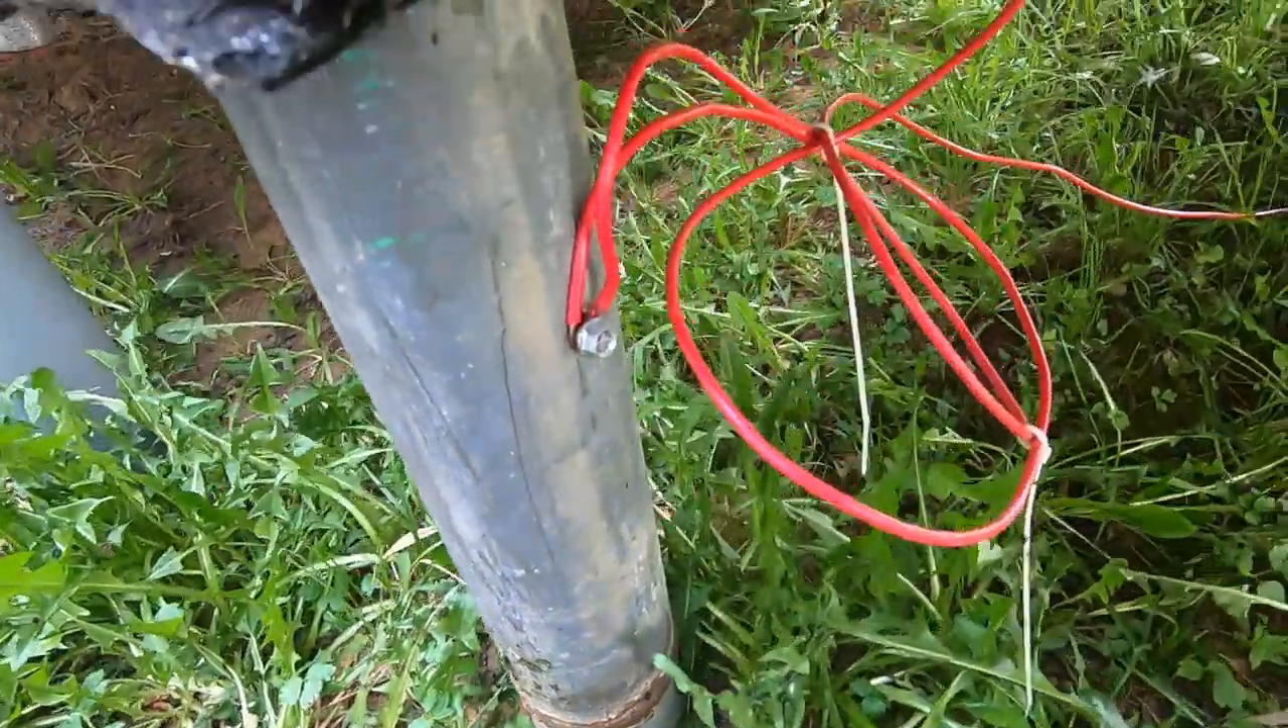Я просто закрепил его этот провод вот сюда на металлический столб фундамента вот через кровельный саморез.